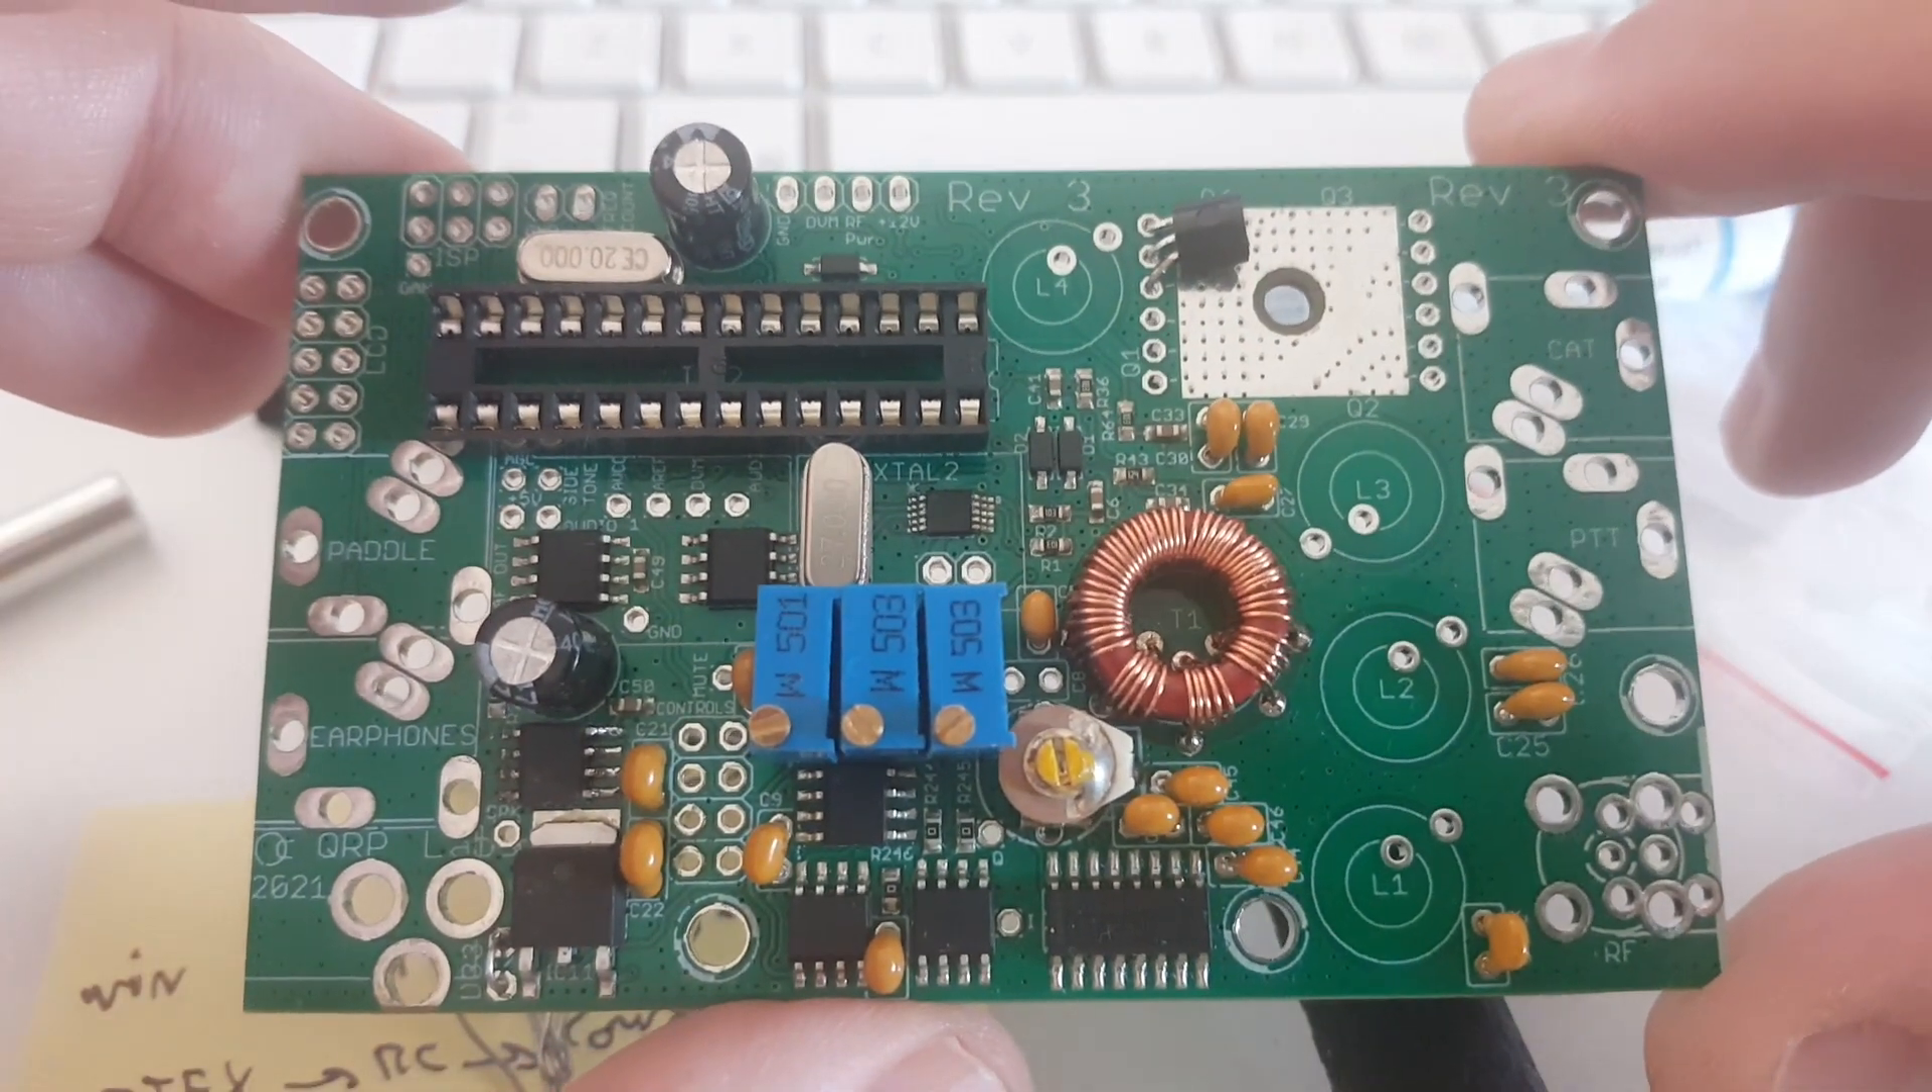So most of the components are on the board.